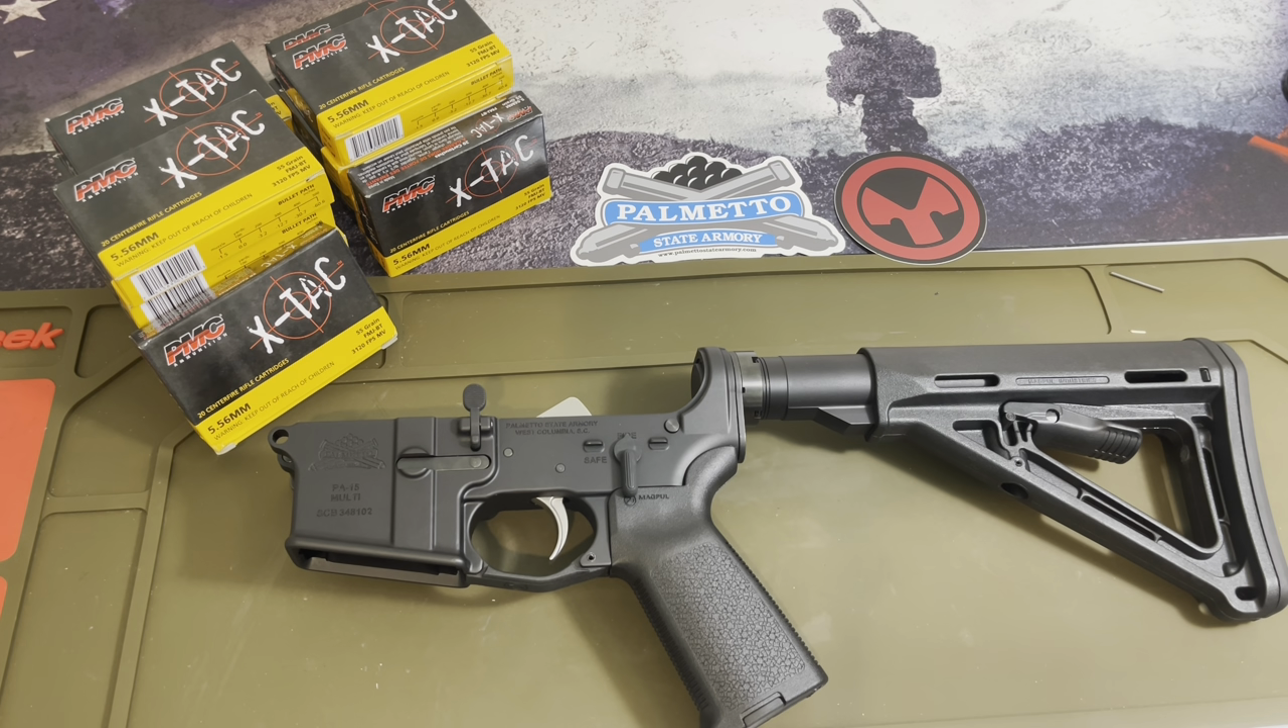All right, and that is the complete build, all assembled on there.